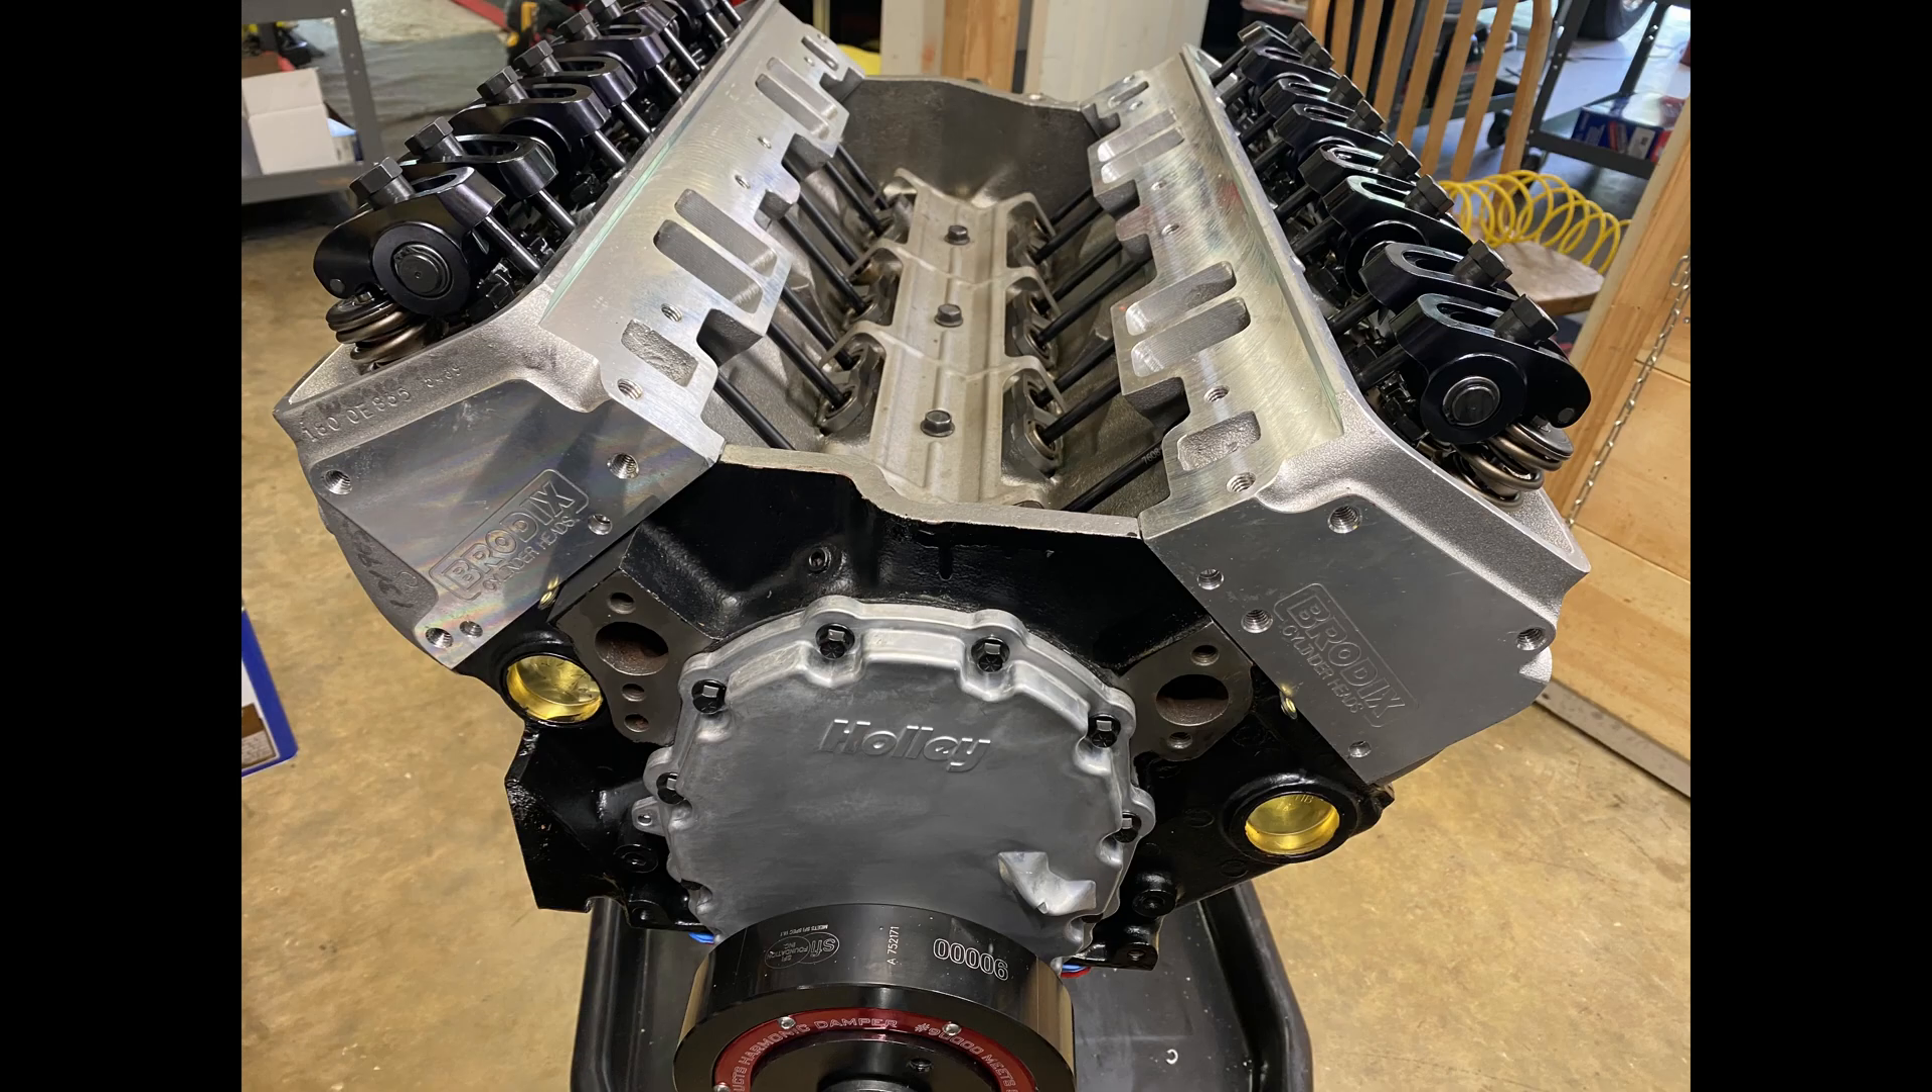All right. So all the roller rockers are installed, went on pretty without drama pretty easily.